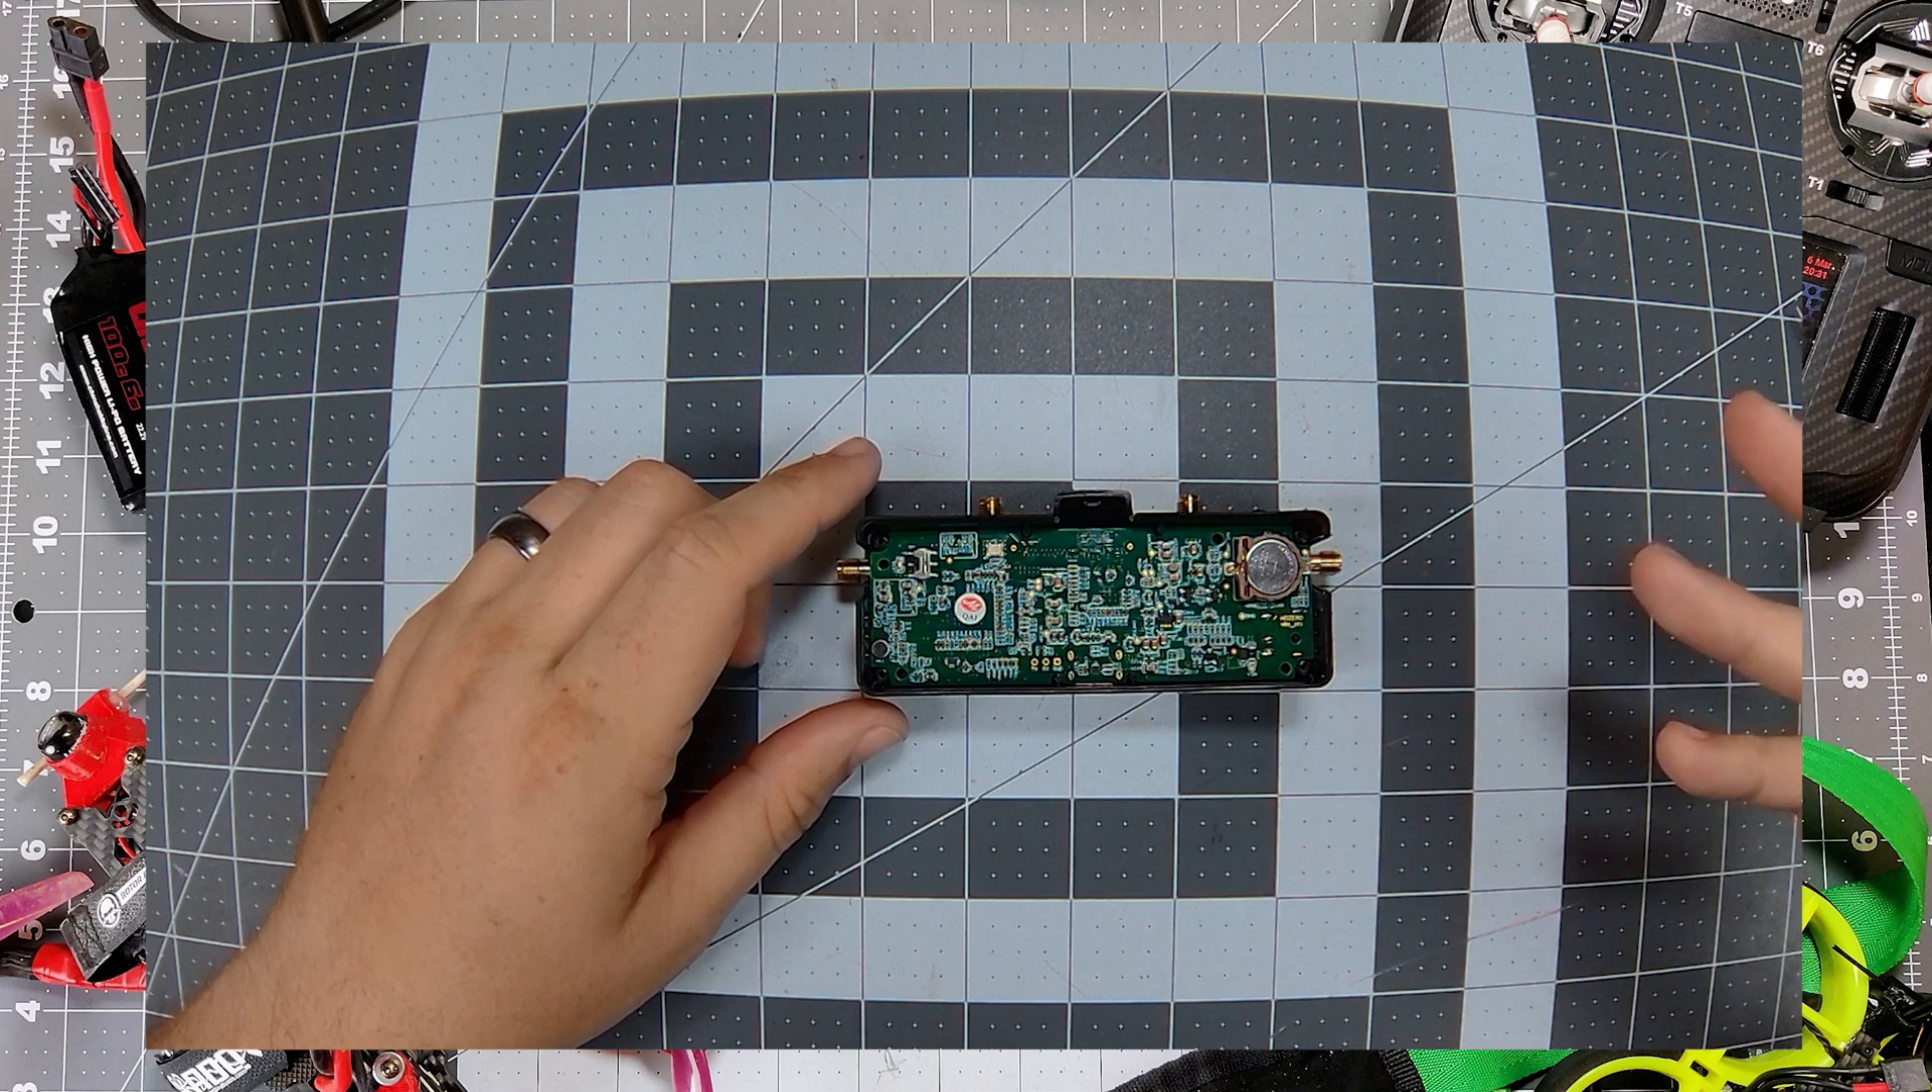I obviously already have the back case off, so I'm a step ahead.